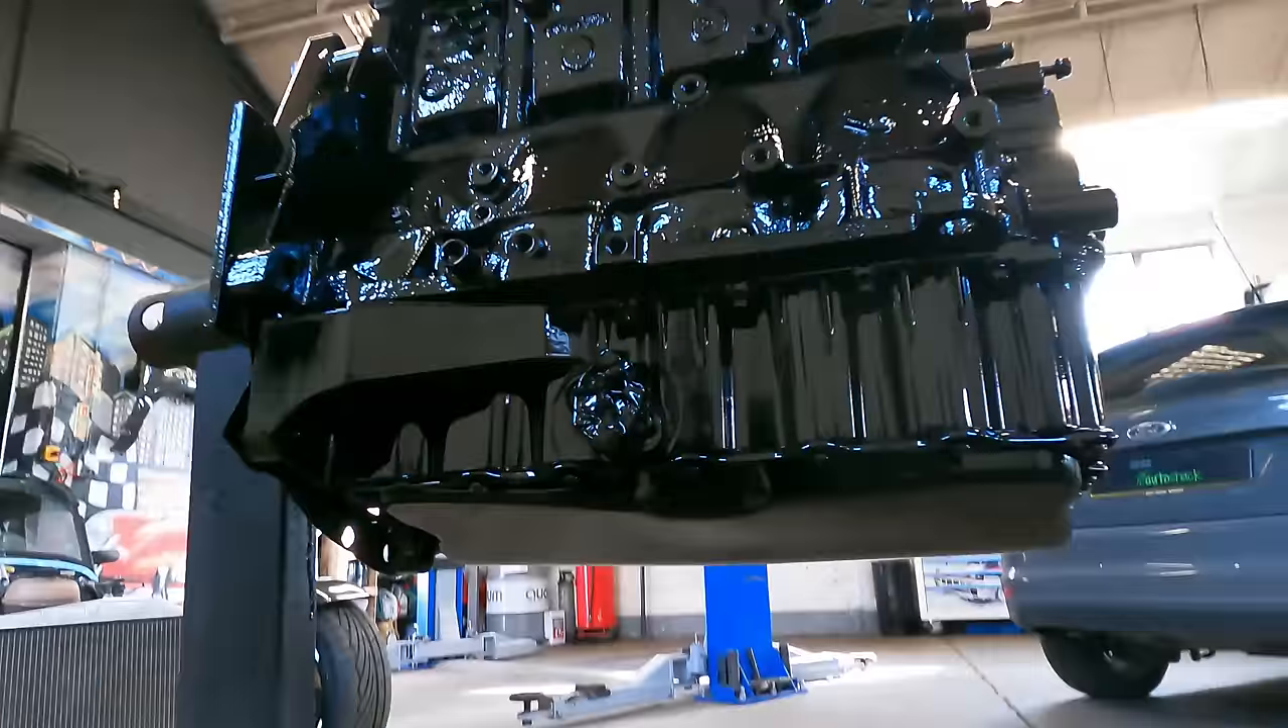We've got the block, we've got the shallow sump on and it is all looking amazing.